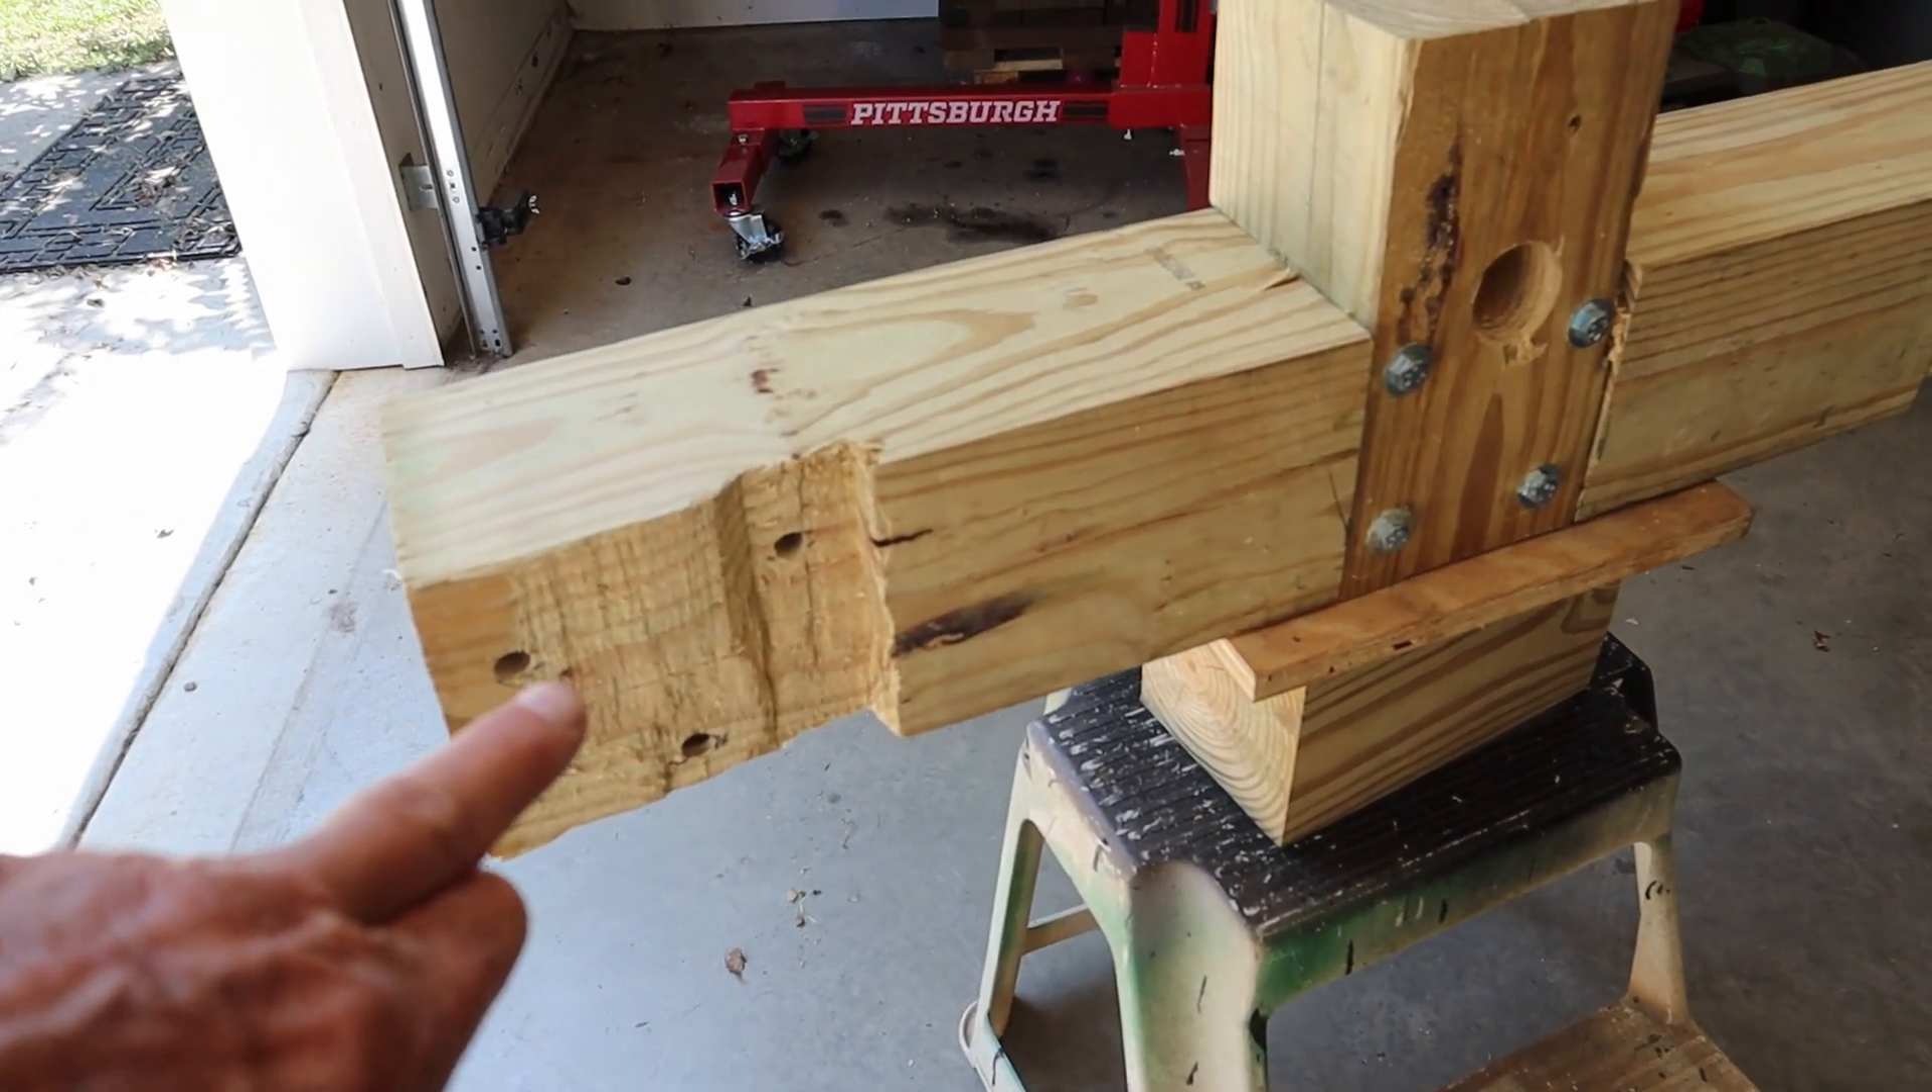I have the front pivot point framework built now.